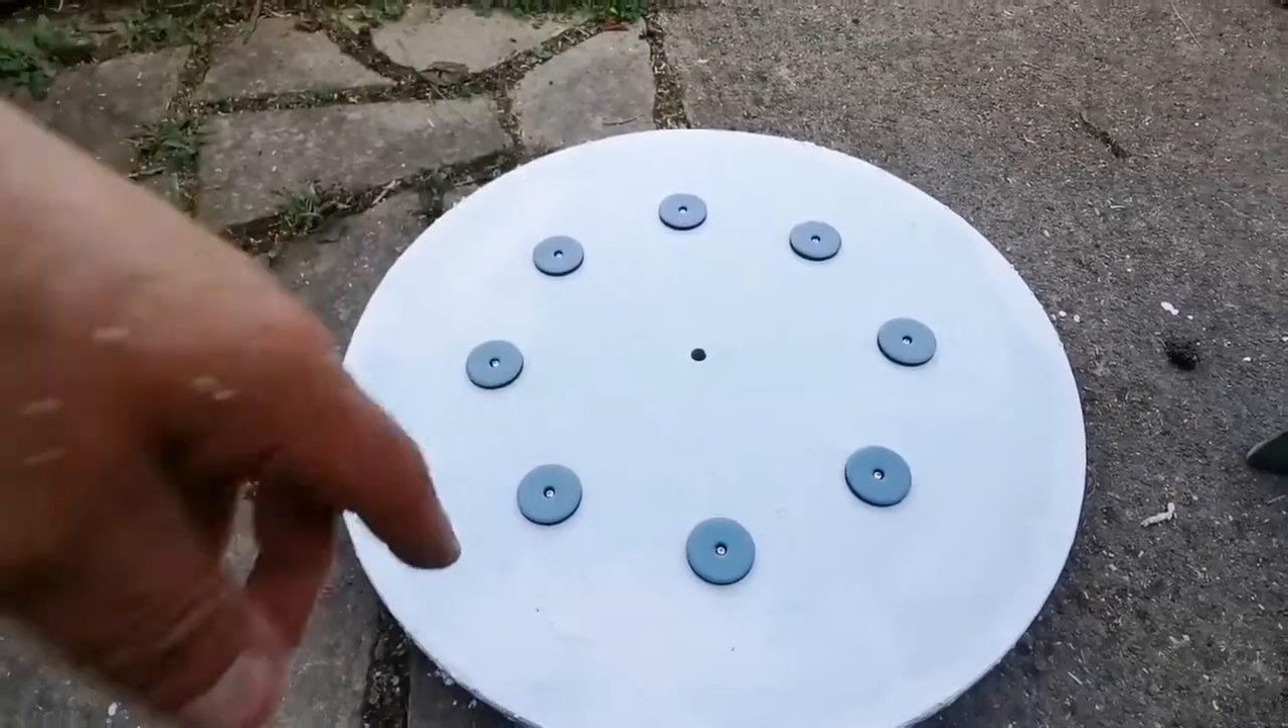Then for the base I placed the eight Teflon pads.